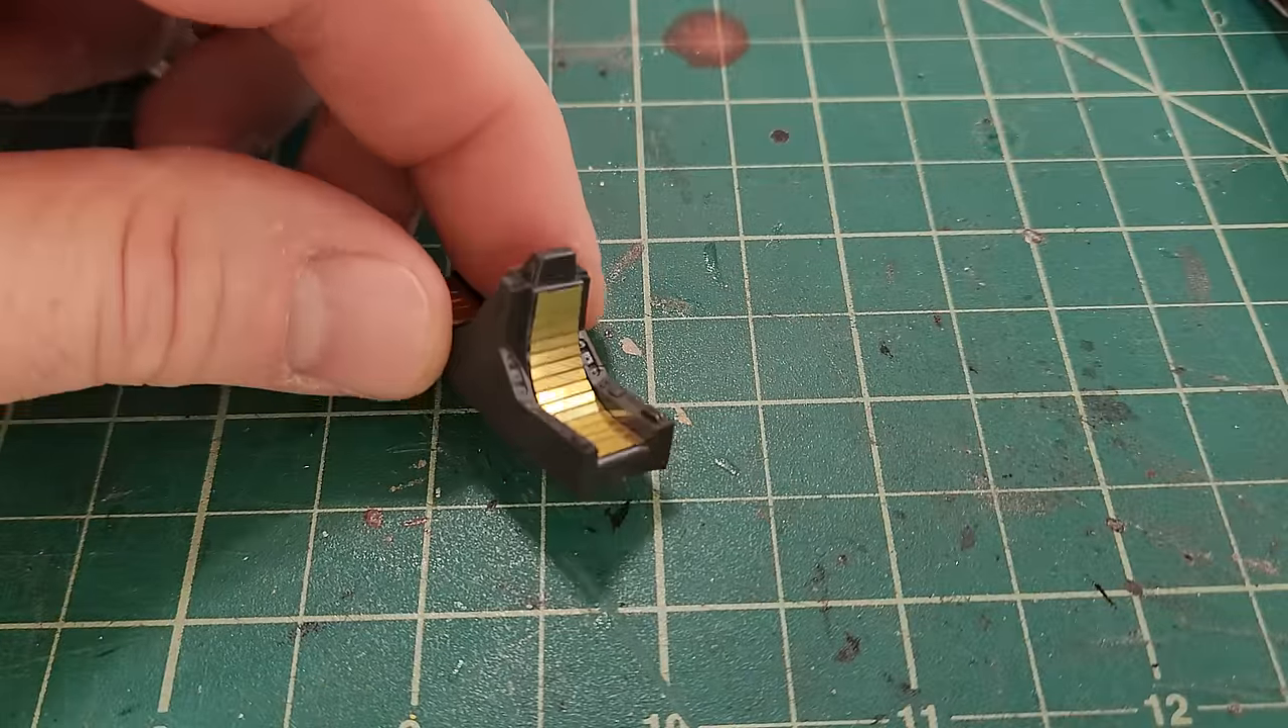Then this photo etch you just kind of bend it a little bit and it curves and fits right into the seat for the seat back and I've gone ahead and I've glued both of those in place.